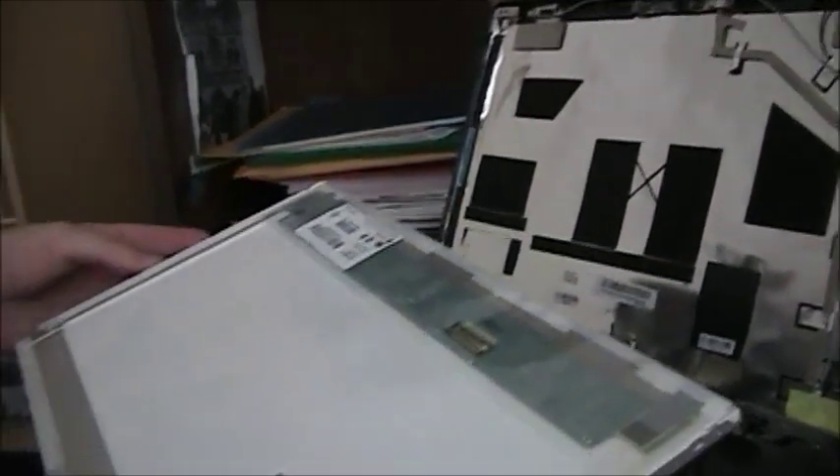This is the old screen. And it is completely disconnected from the laptop.